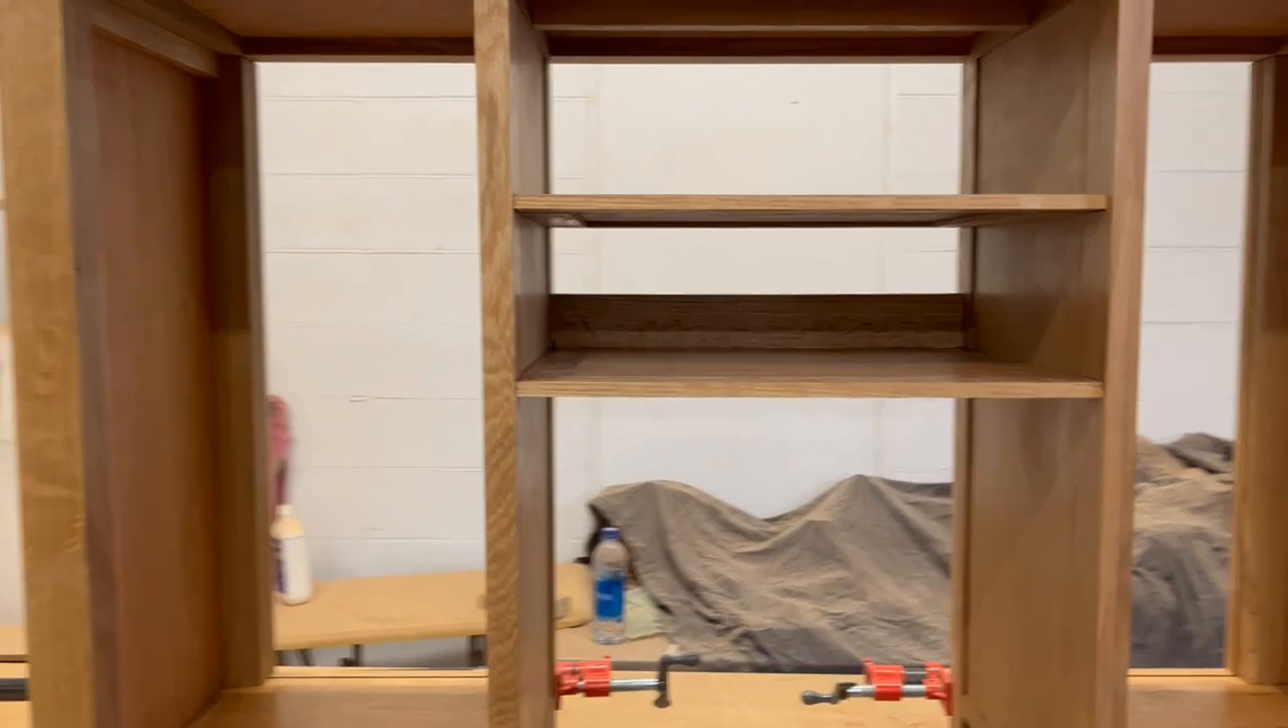I'm not quite done yet because I still have to put the stuff inside the cabinet and I still have to fit the back onto it.